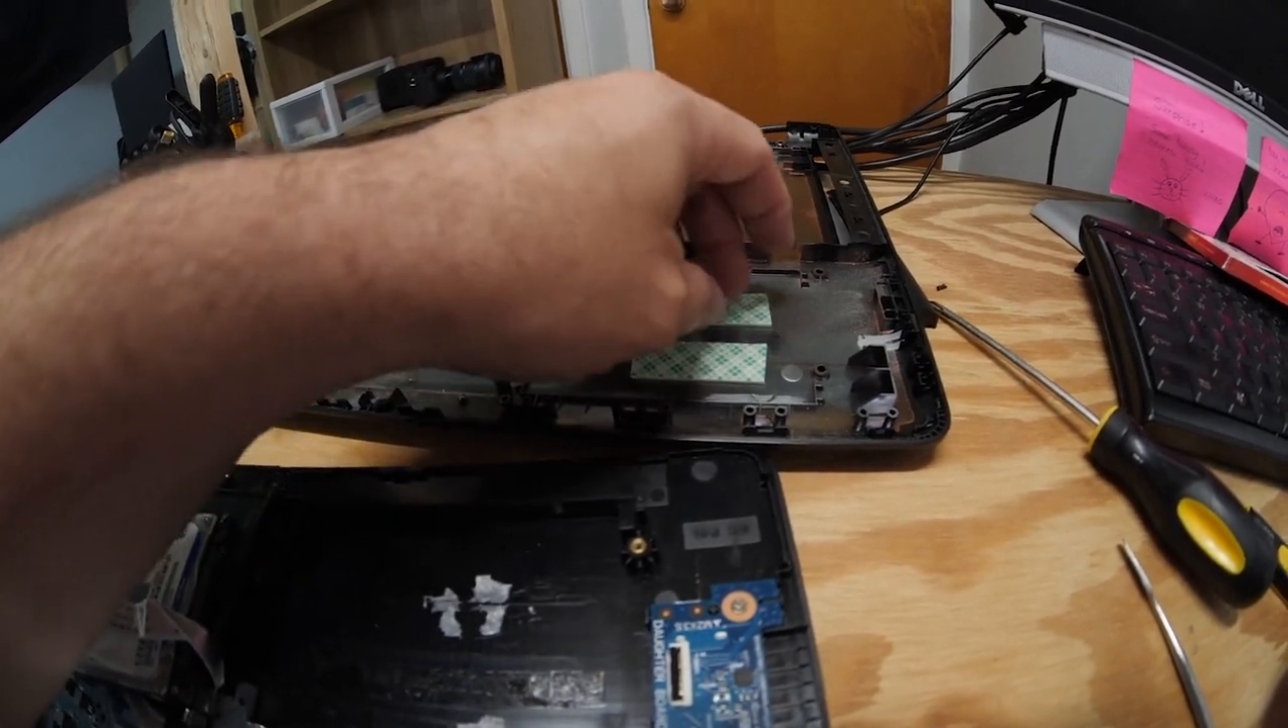But, now that I'm looking at it, this looks like double-sided tape with the backing not removed as well.